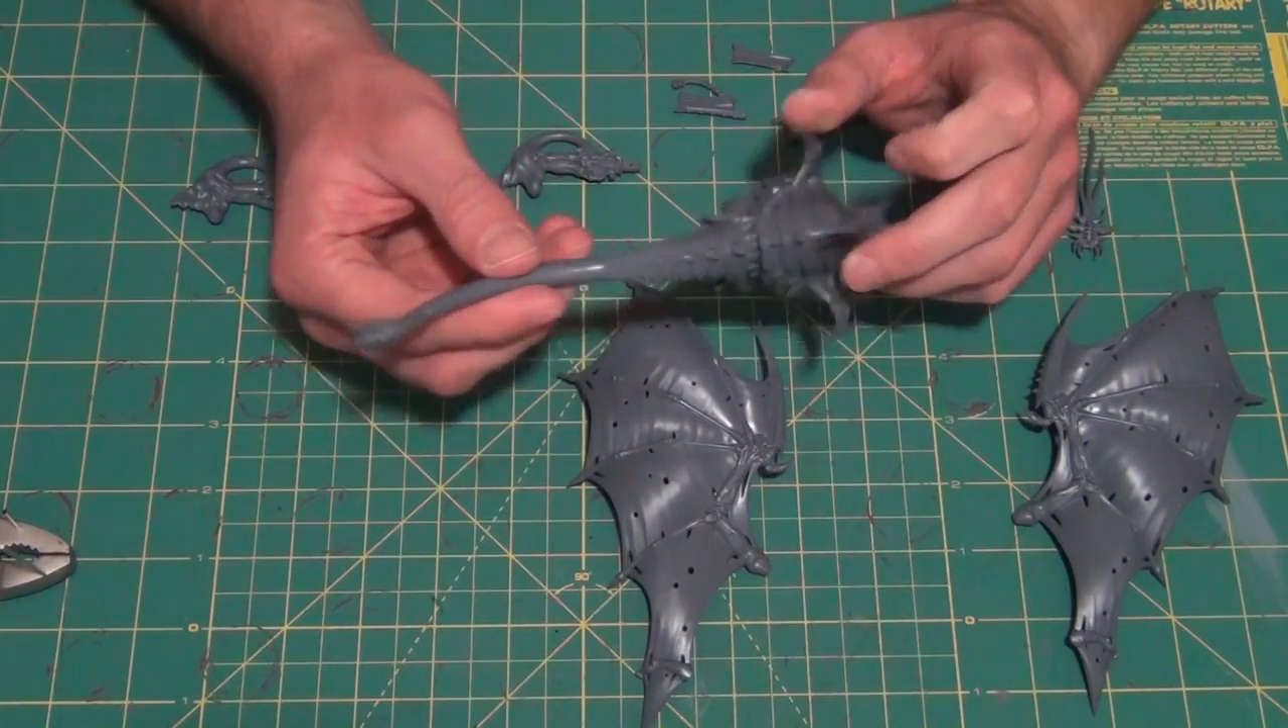All right so I have my sub assemblies here including just the wings that are separated right now.